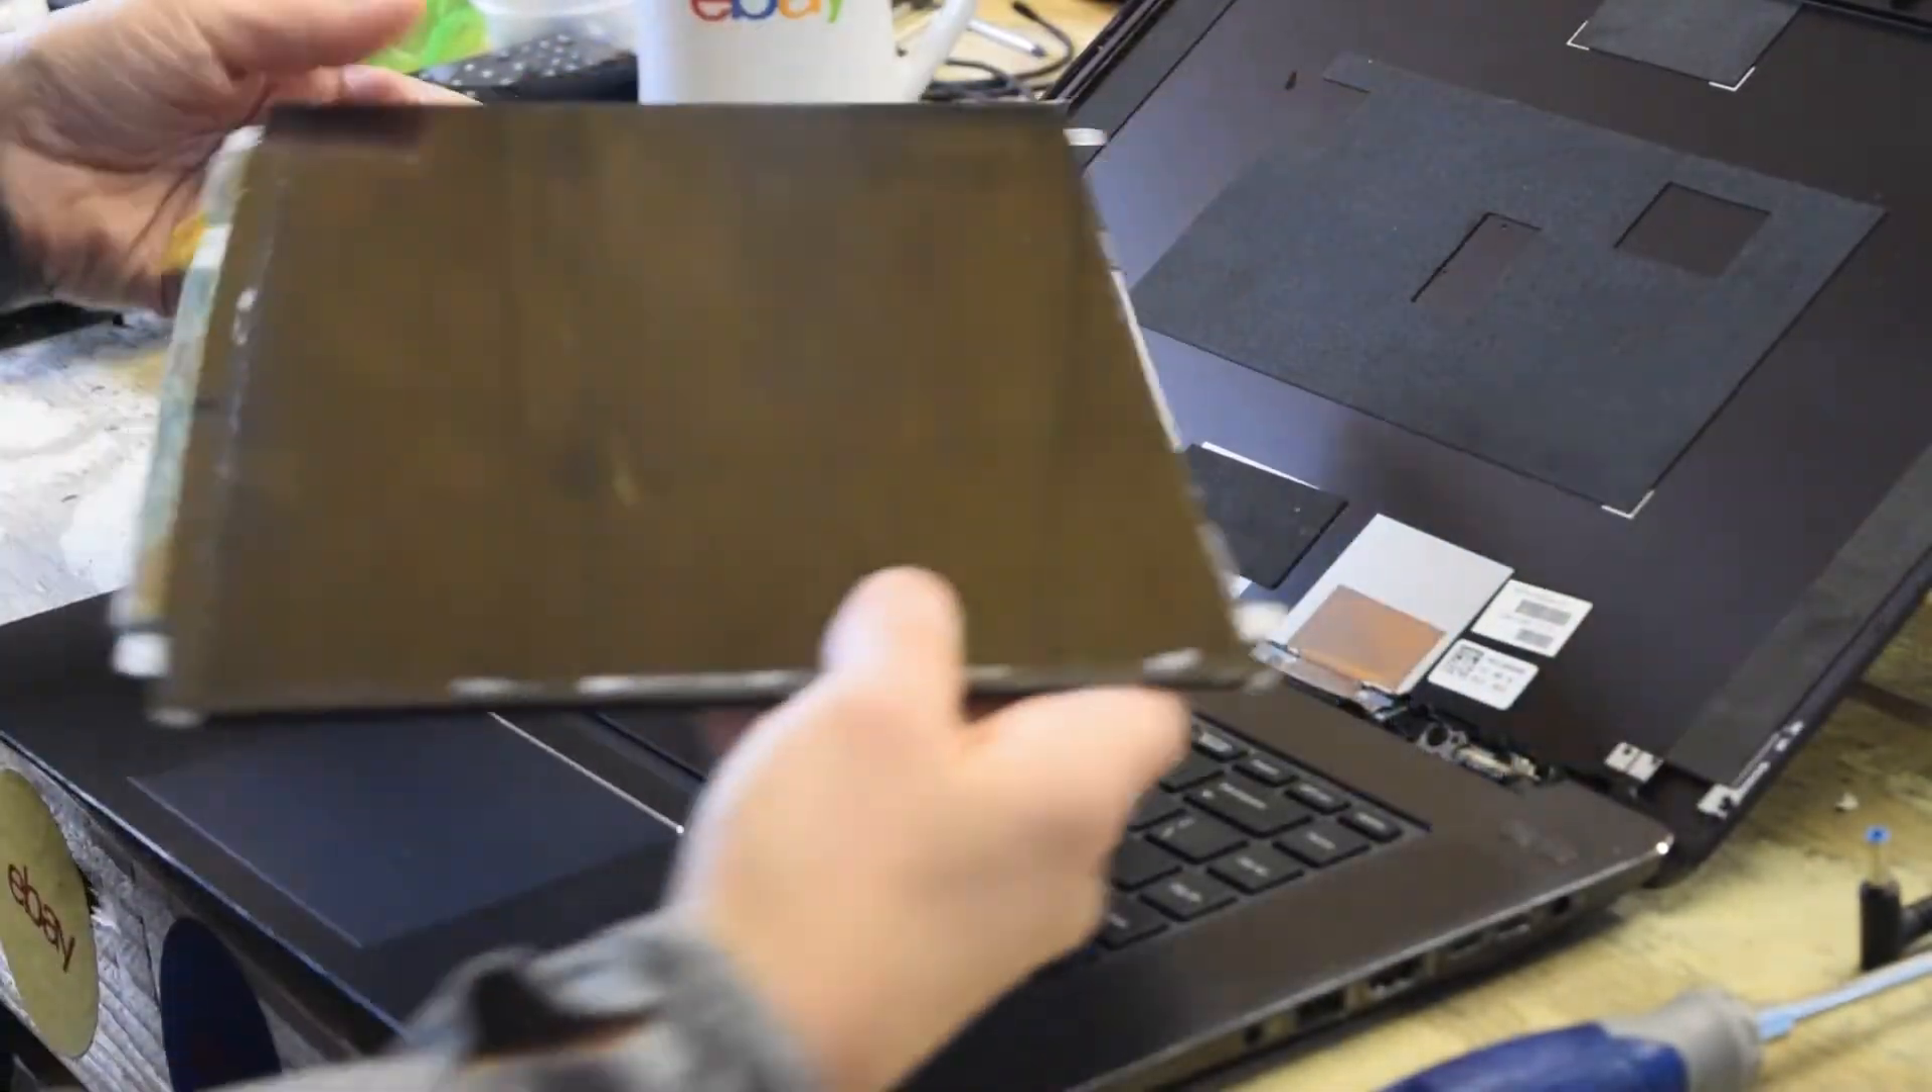And there you go. The screen's out.